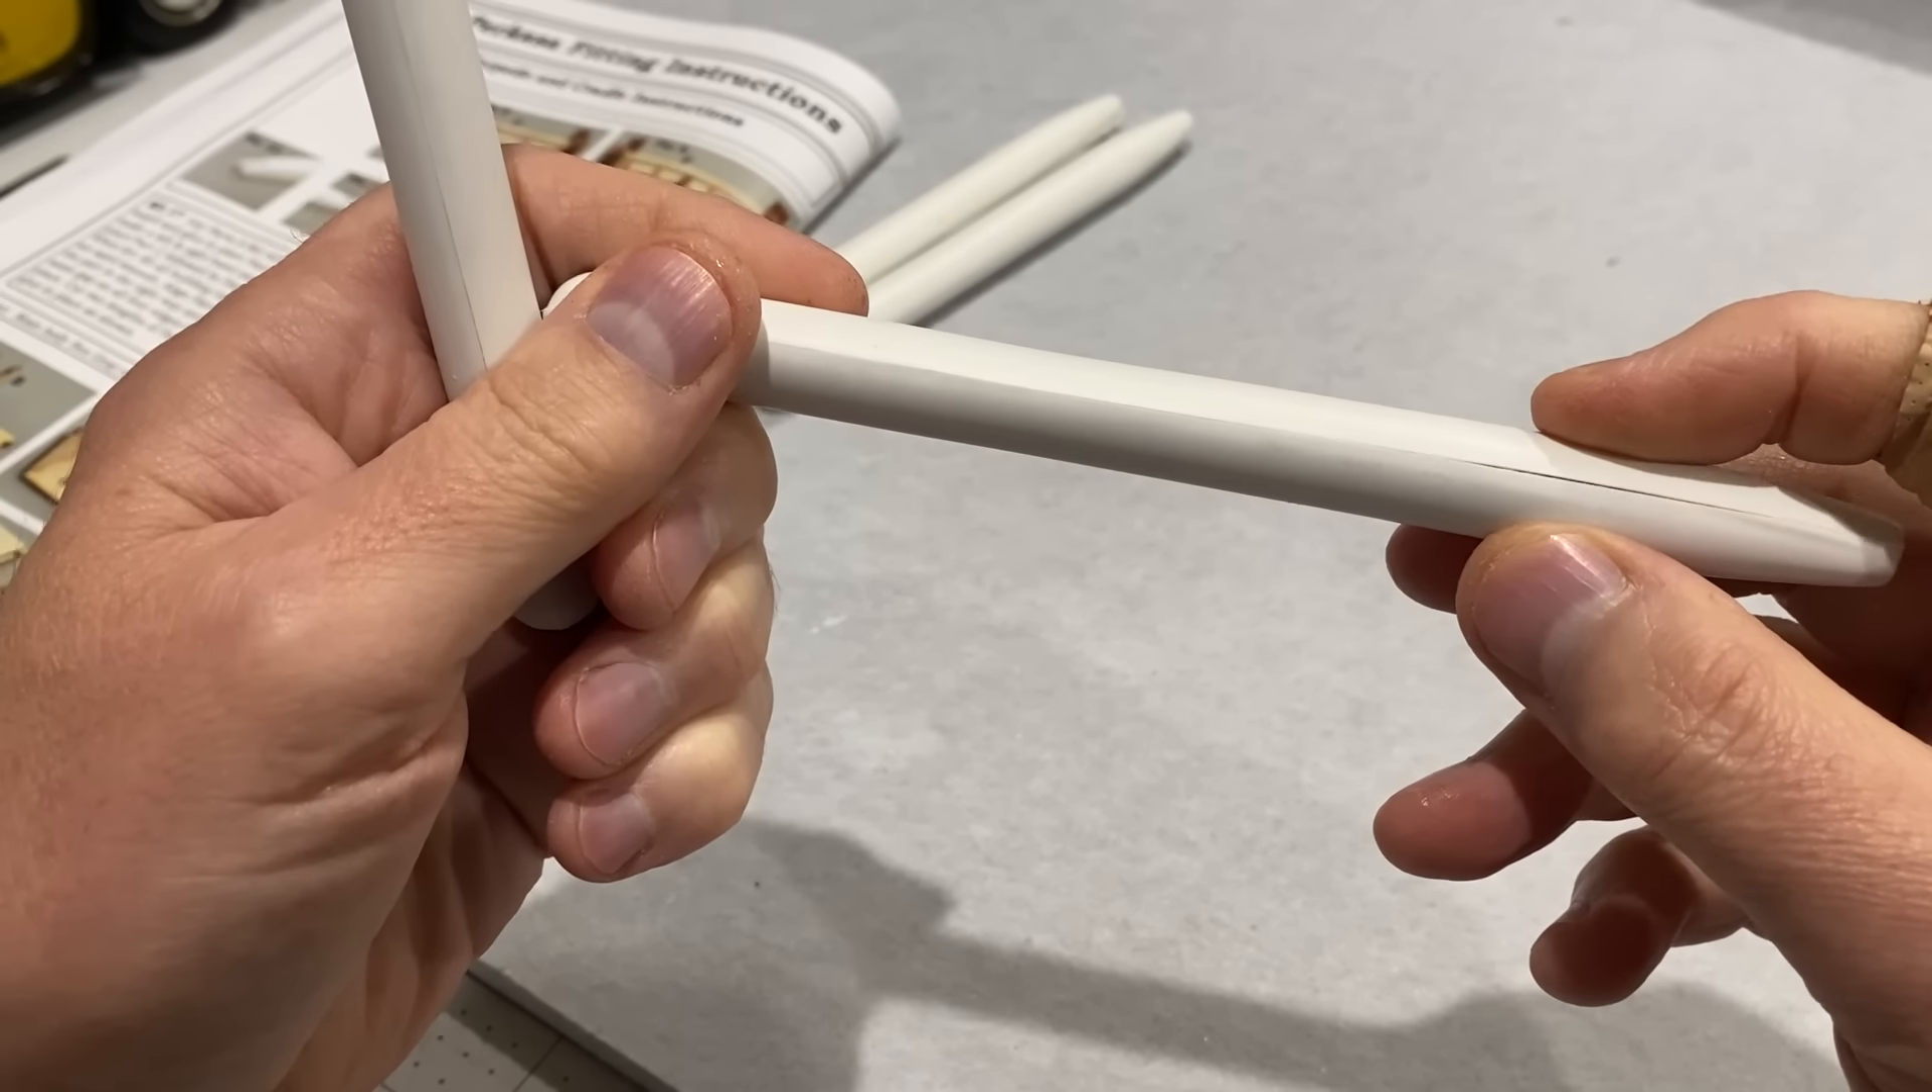These are the torpedoes still a little bit of work to do on these you can see there's still some gaps on some of these.